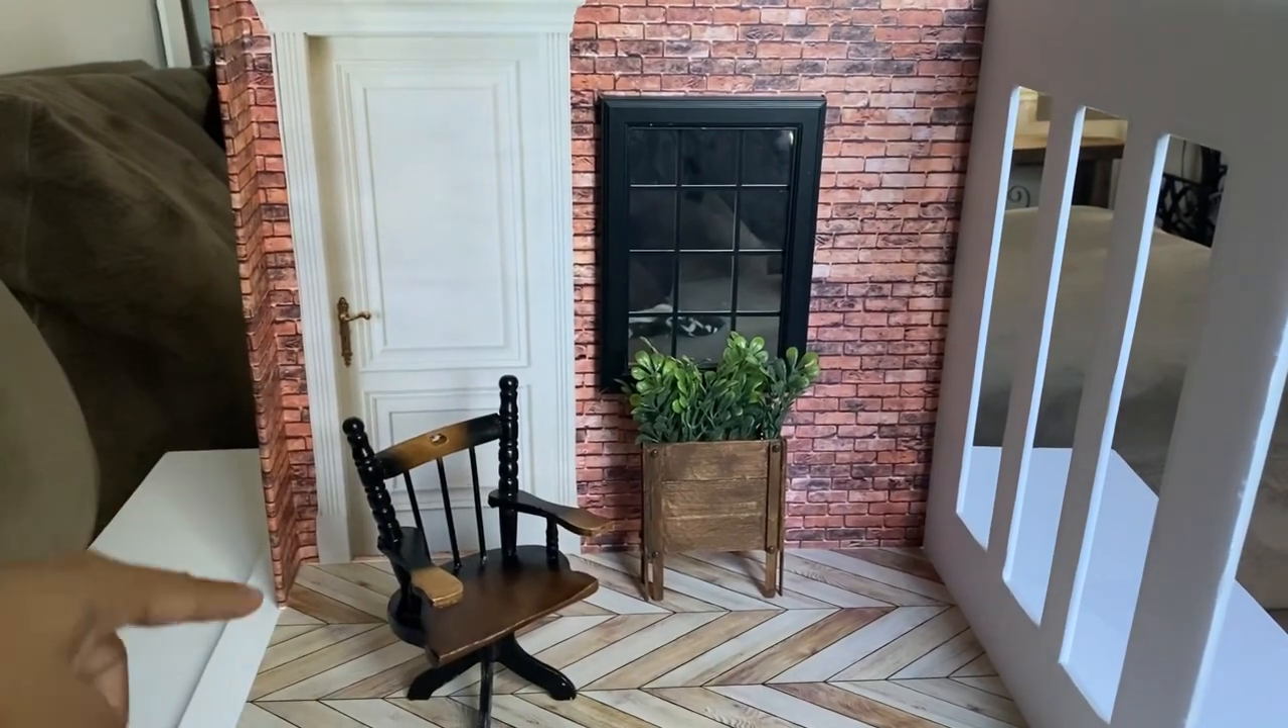I've added the white tri window wall and I think it looks really nice.